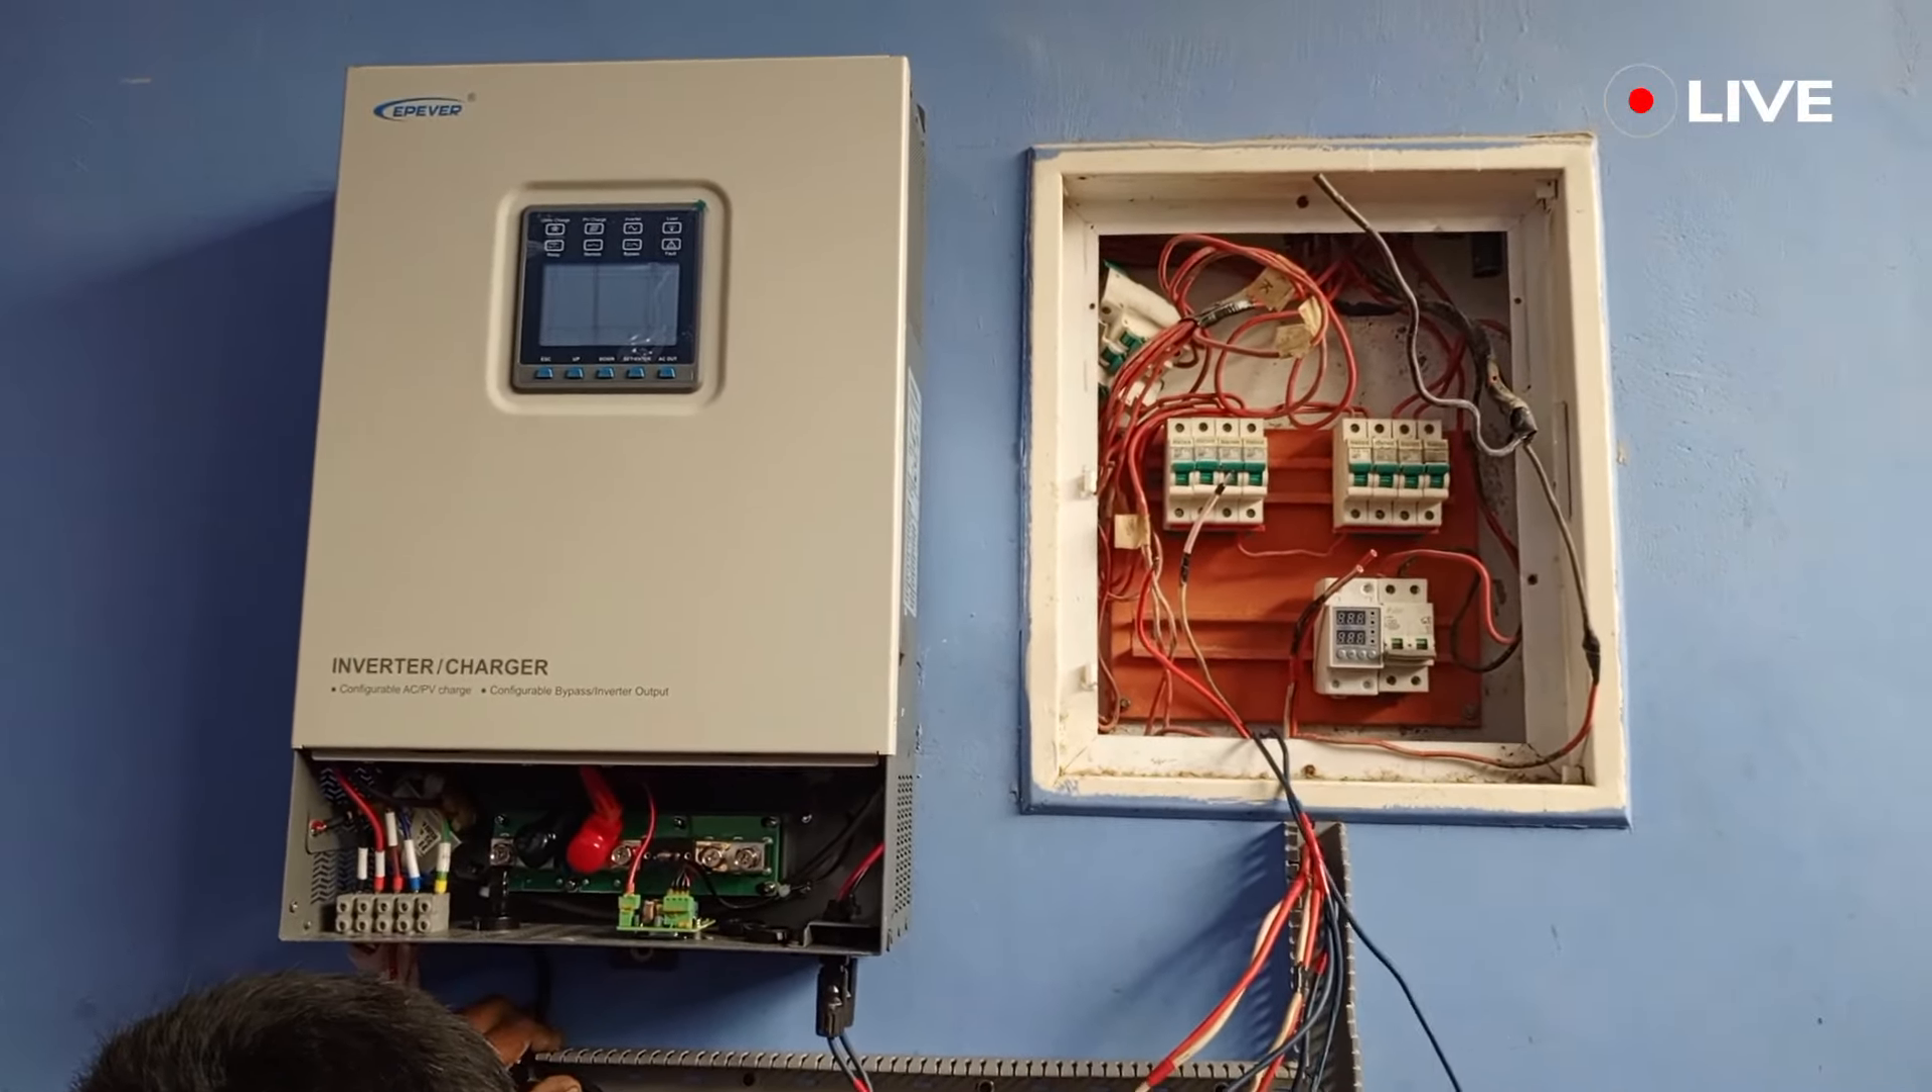ہمارا انورٹر جو ہے وہ دیوار پر آ چکا ہے اس کی وائرنگ کا کام جاری ہے۔